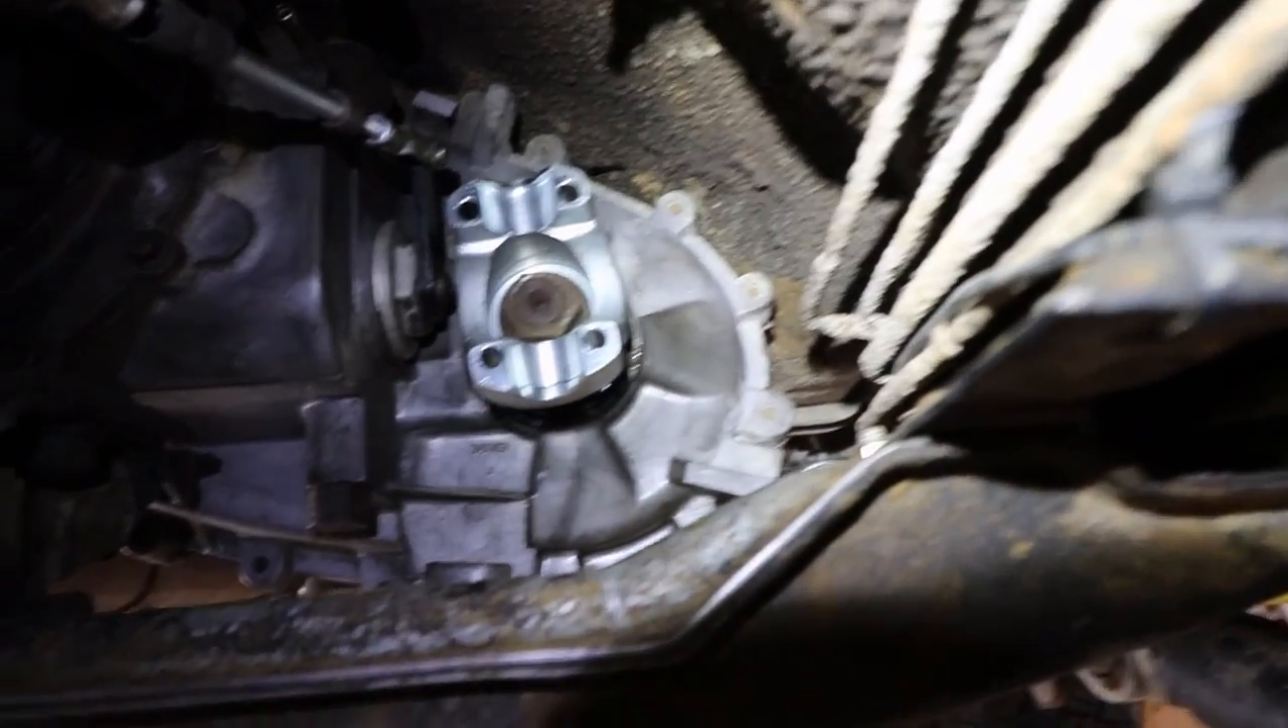Got the front yoke on just got to torque it down.